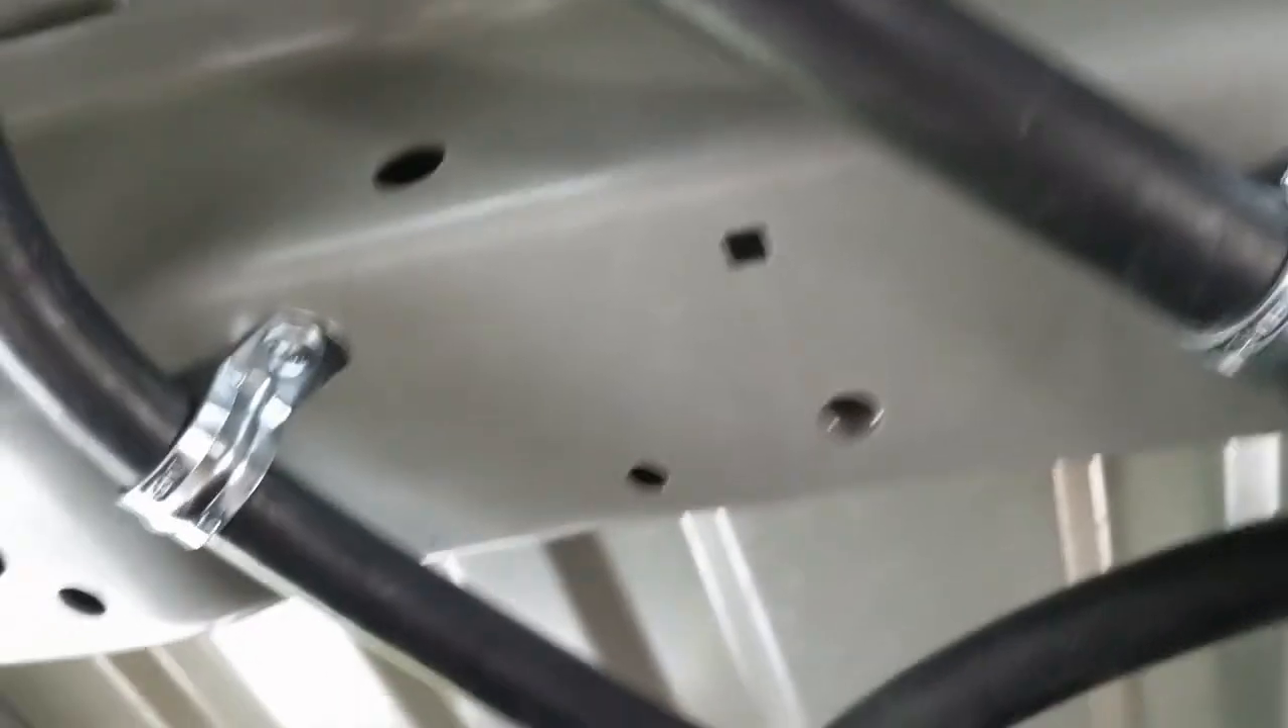But you can see here I've got the tubes hooked in. They kind of go upward and I've got some hose clamps here.